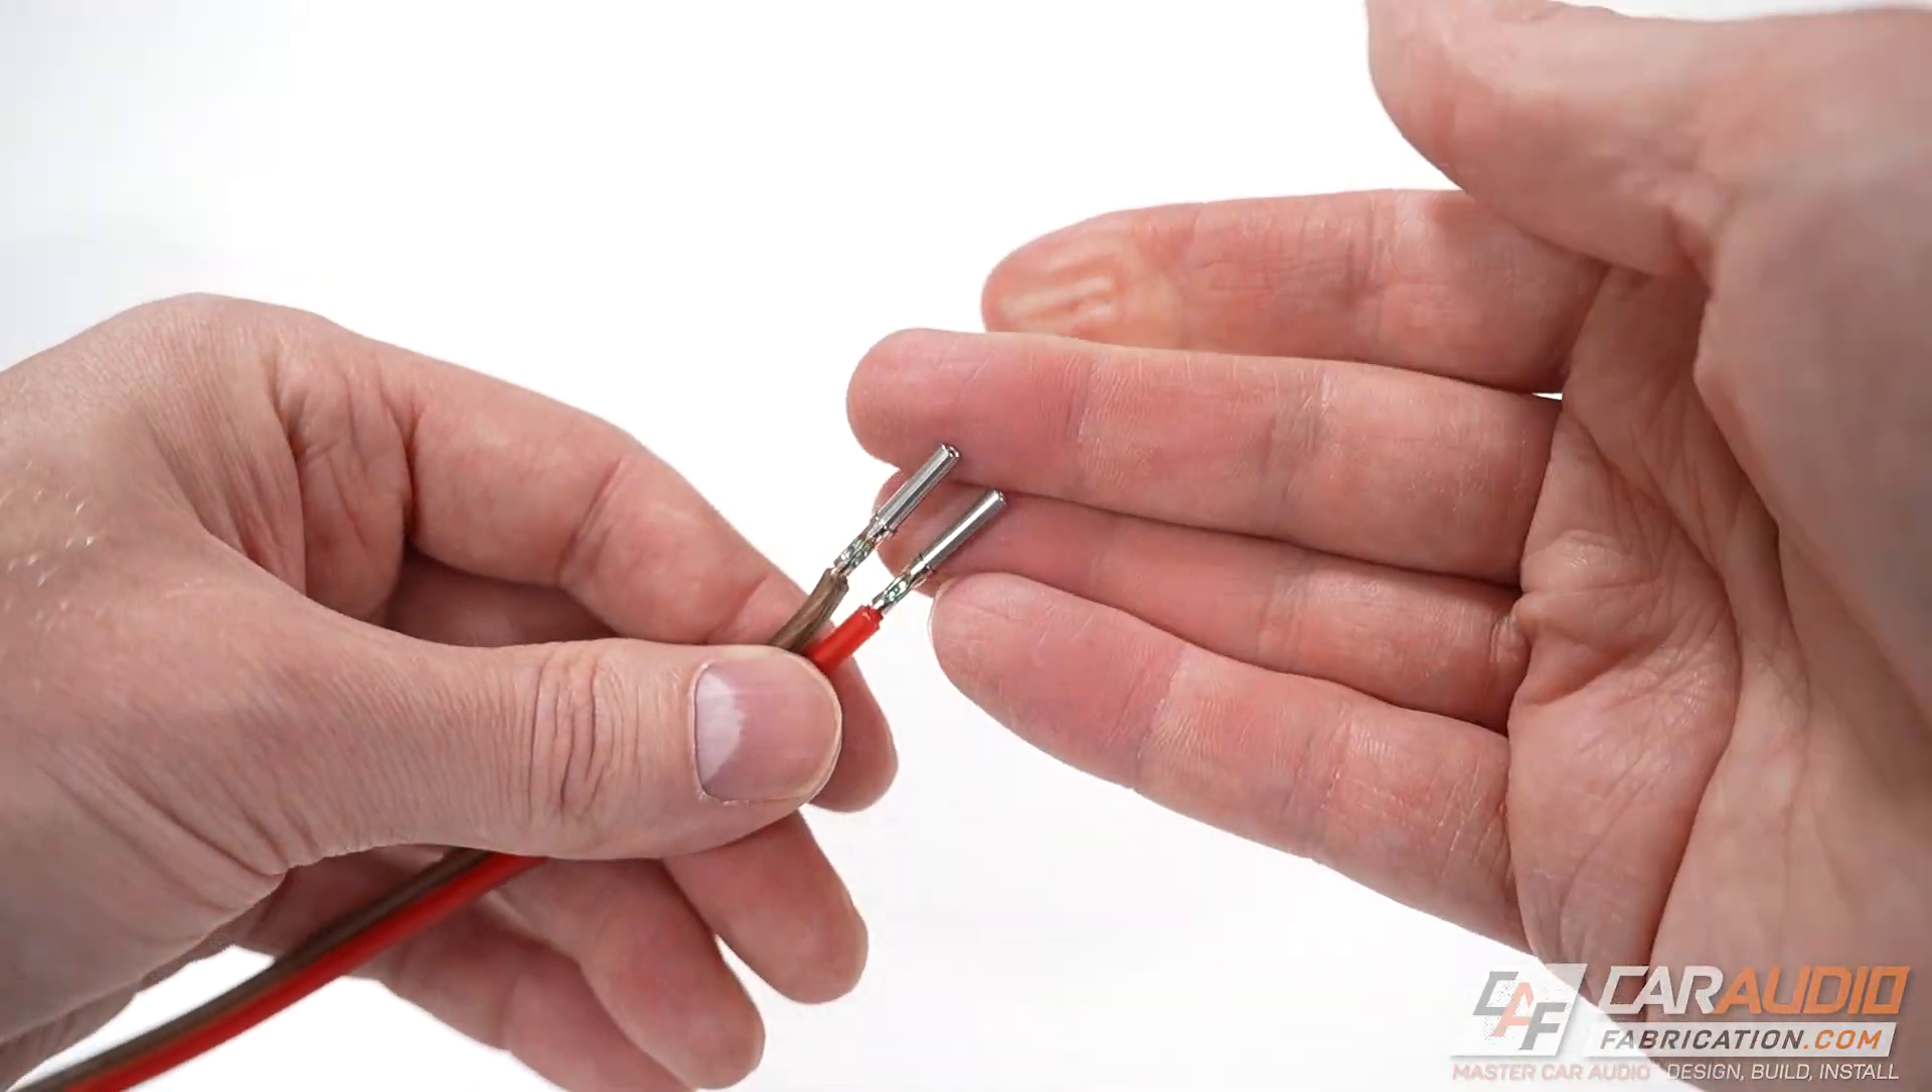Now notice, although we have a positive and a negative connection here, we've crimped the same barrel style to both connections here on this same wire.